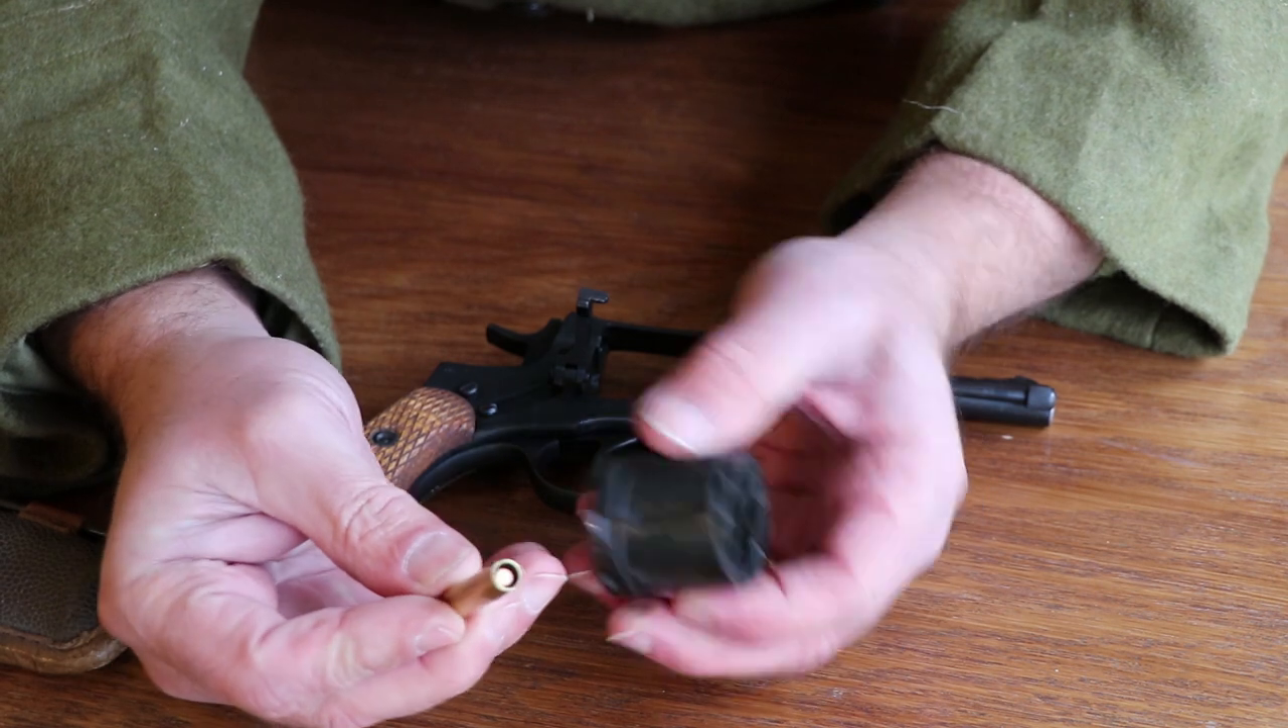Okay, I've got the cylinder removed there.